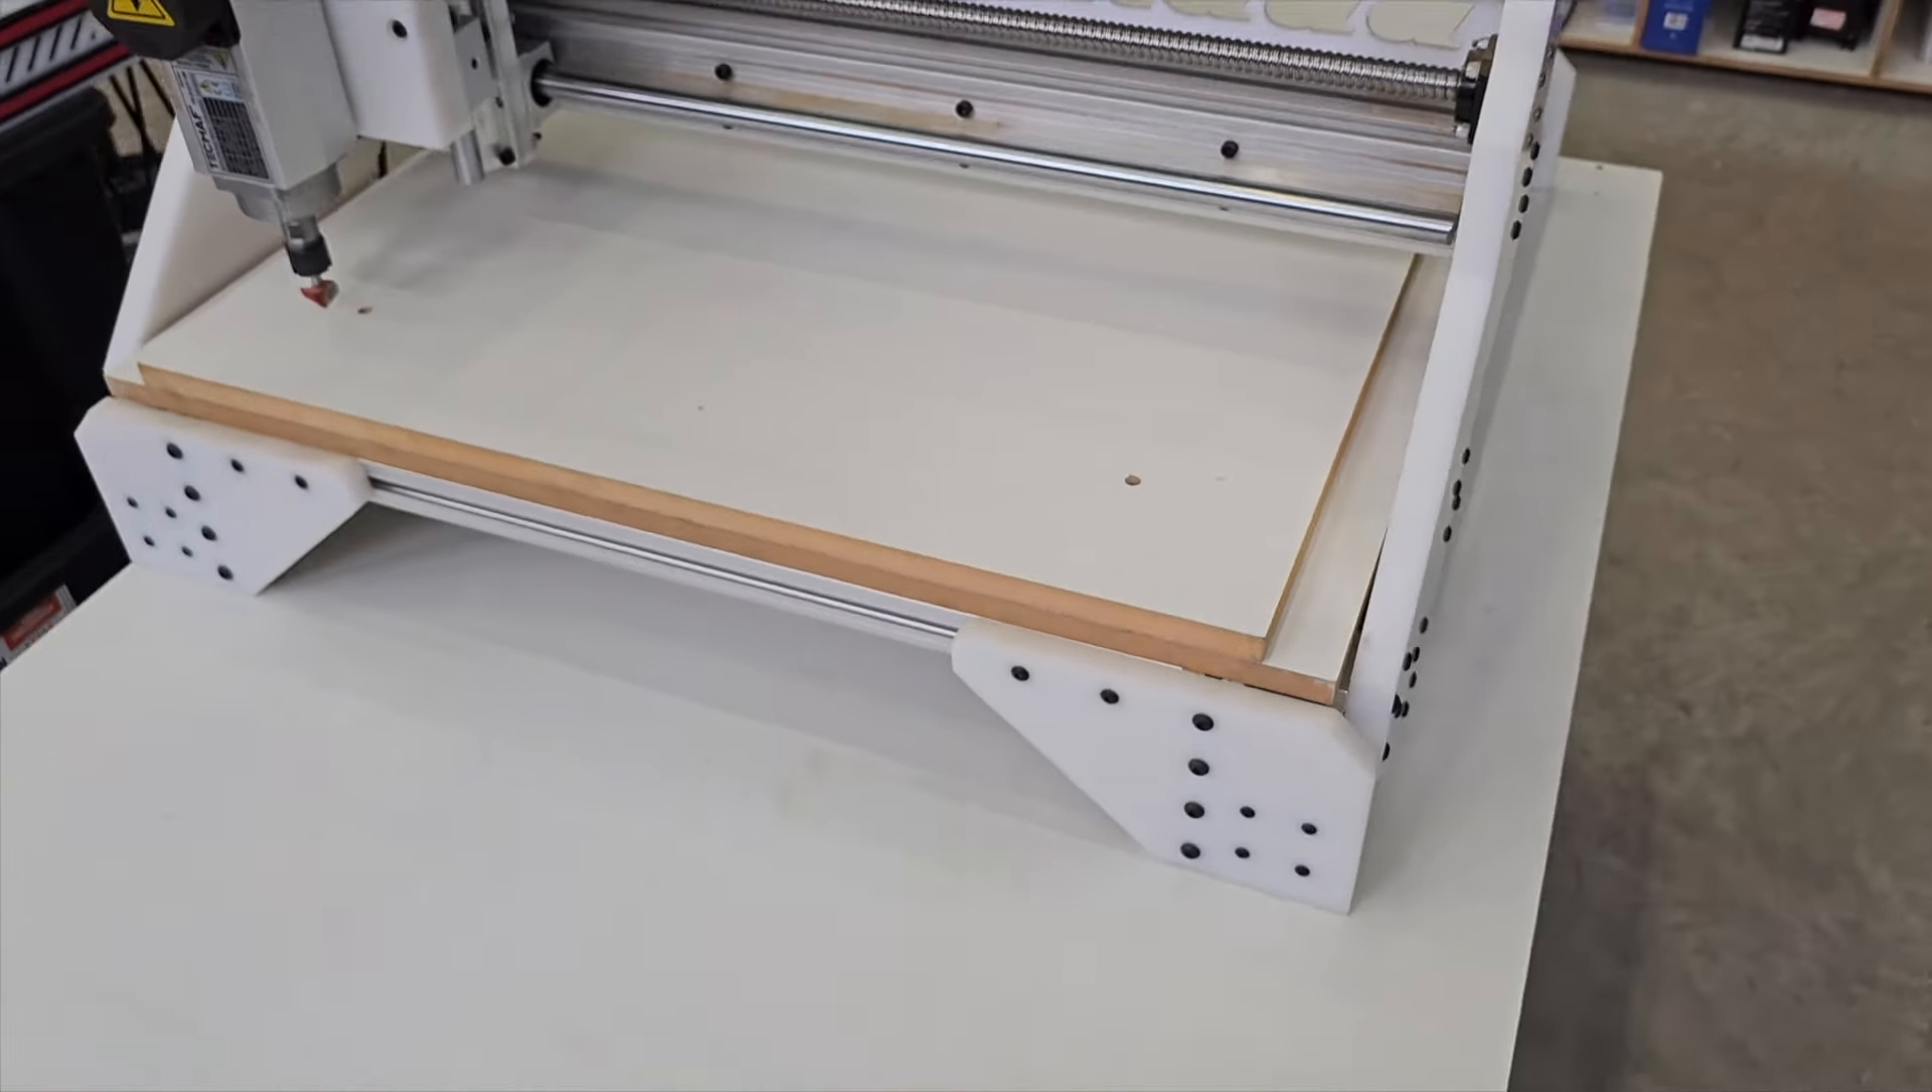E olha só, eu instalei aqui na nossa Revolution 2, uma chapa de MDF embaixo, para ser a mesa da máquina, da estrutura.